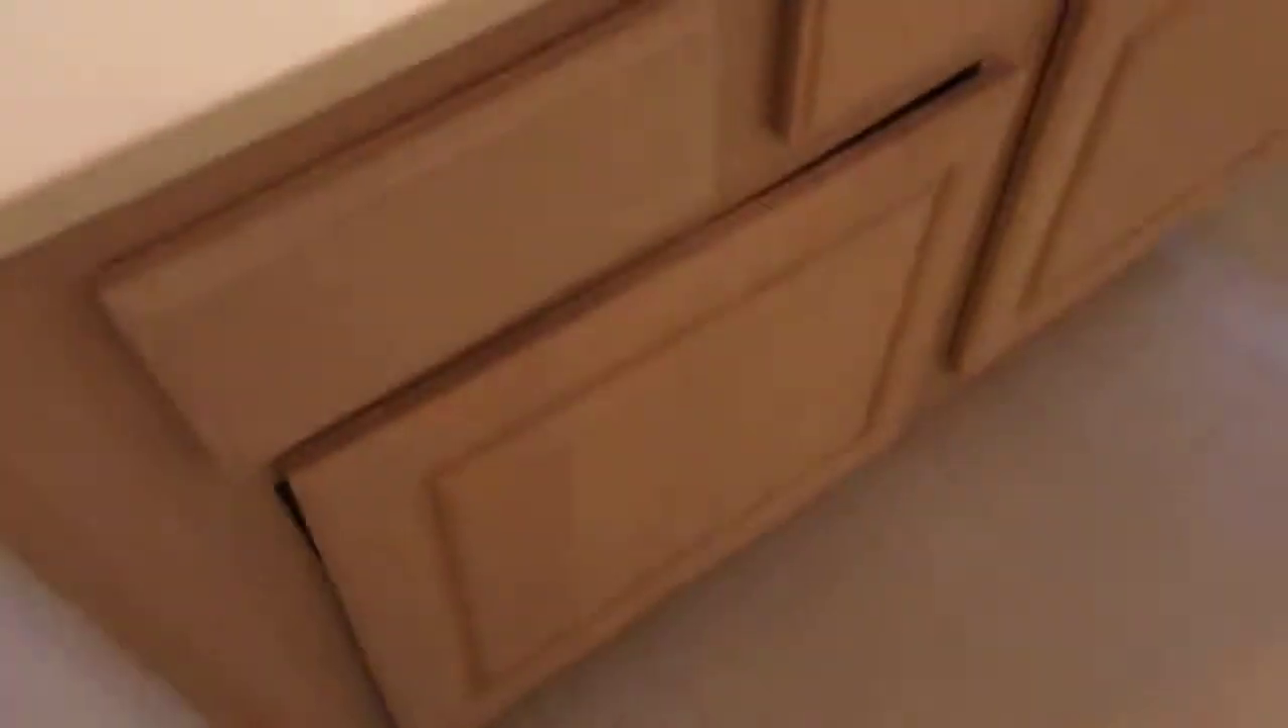Here in the spare bathroom, there is a cabinet door that, as you can see, is loose from the hinges that it's going to need to be repaired.